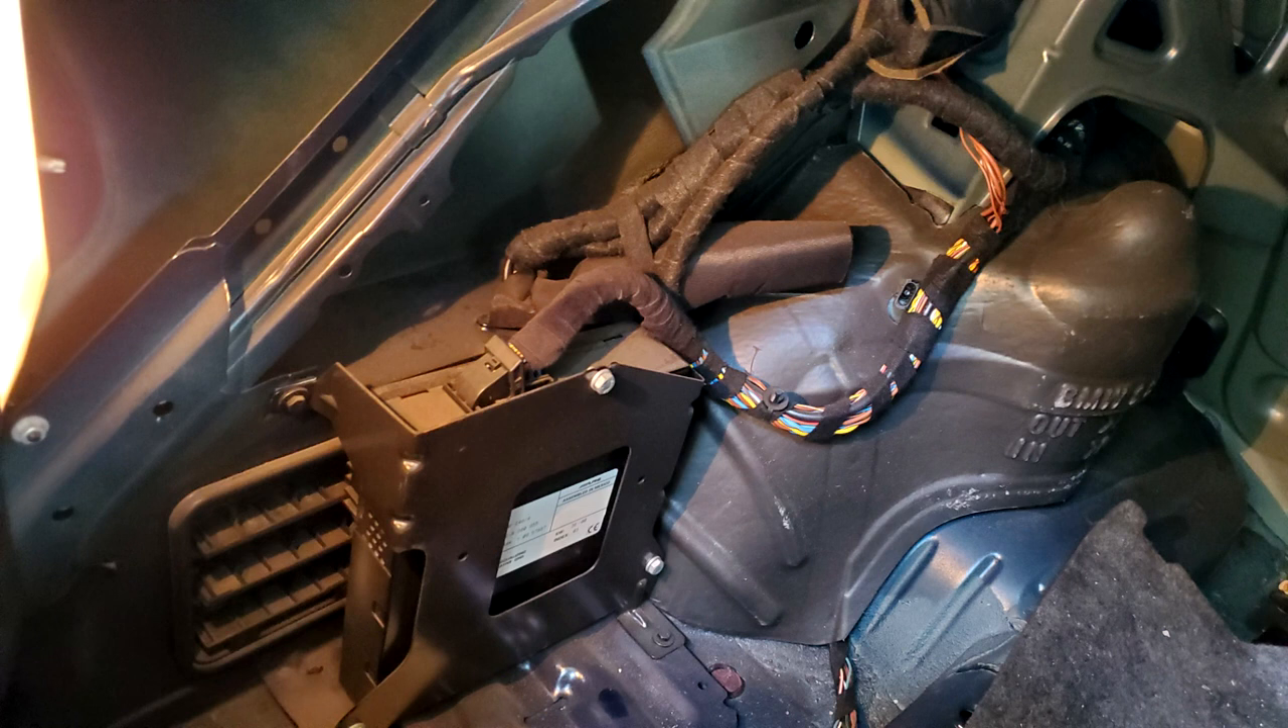Jimmy took all this rear panel off right here and there is the factory amplifier.